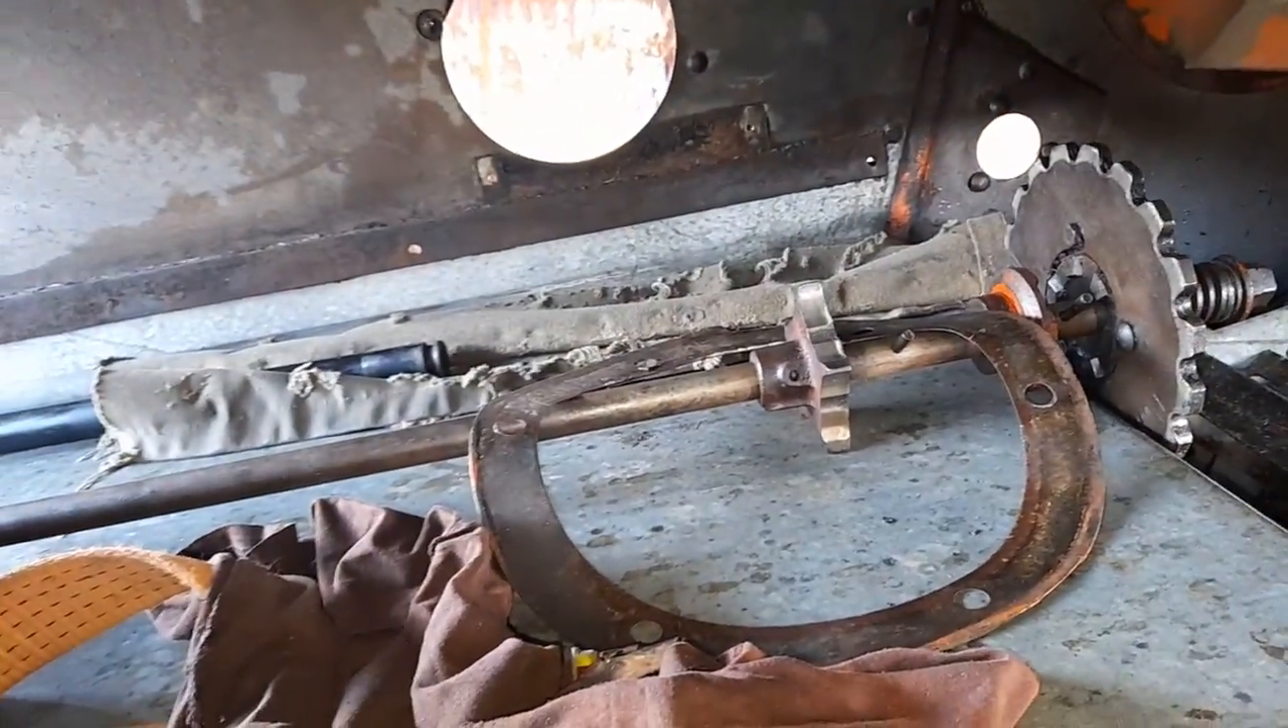So, I've took this shaft out here, which is what drives the internal elevator.